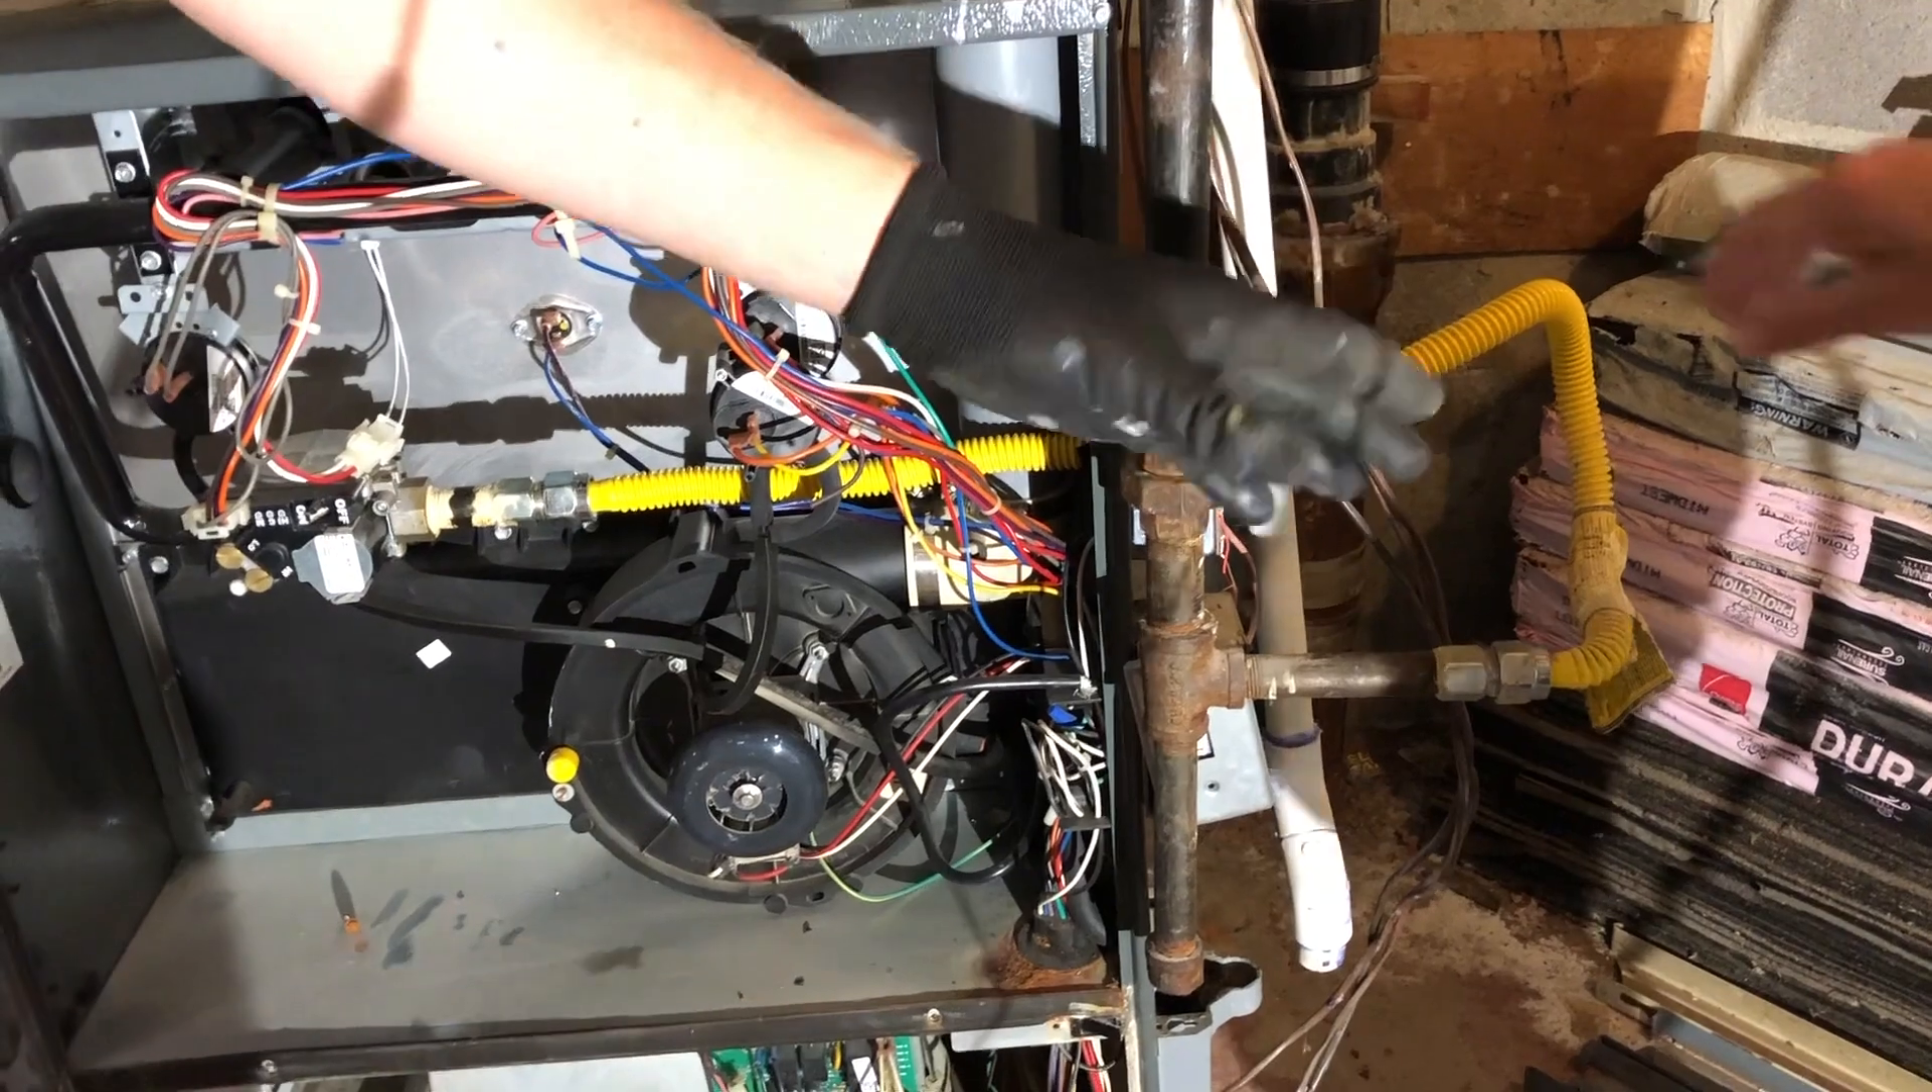But what you can't have it doing is going through the cabinet of the furnace like it is right here.